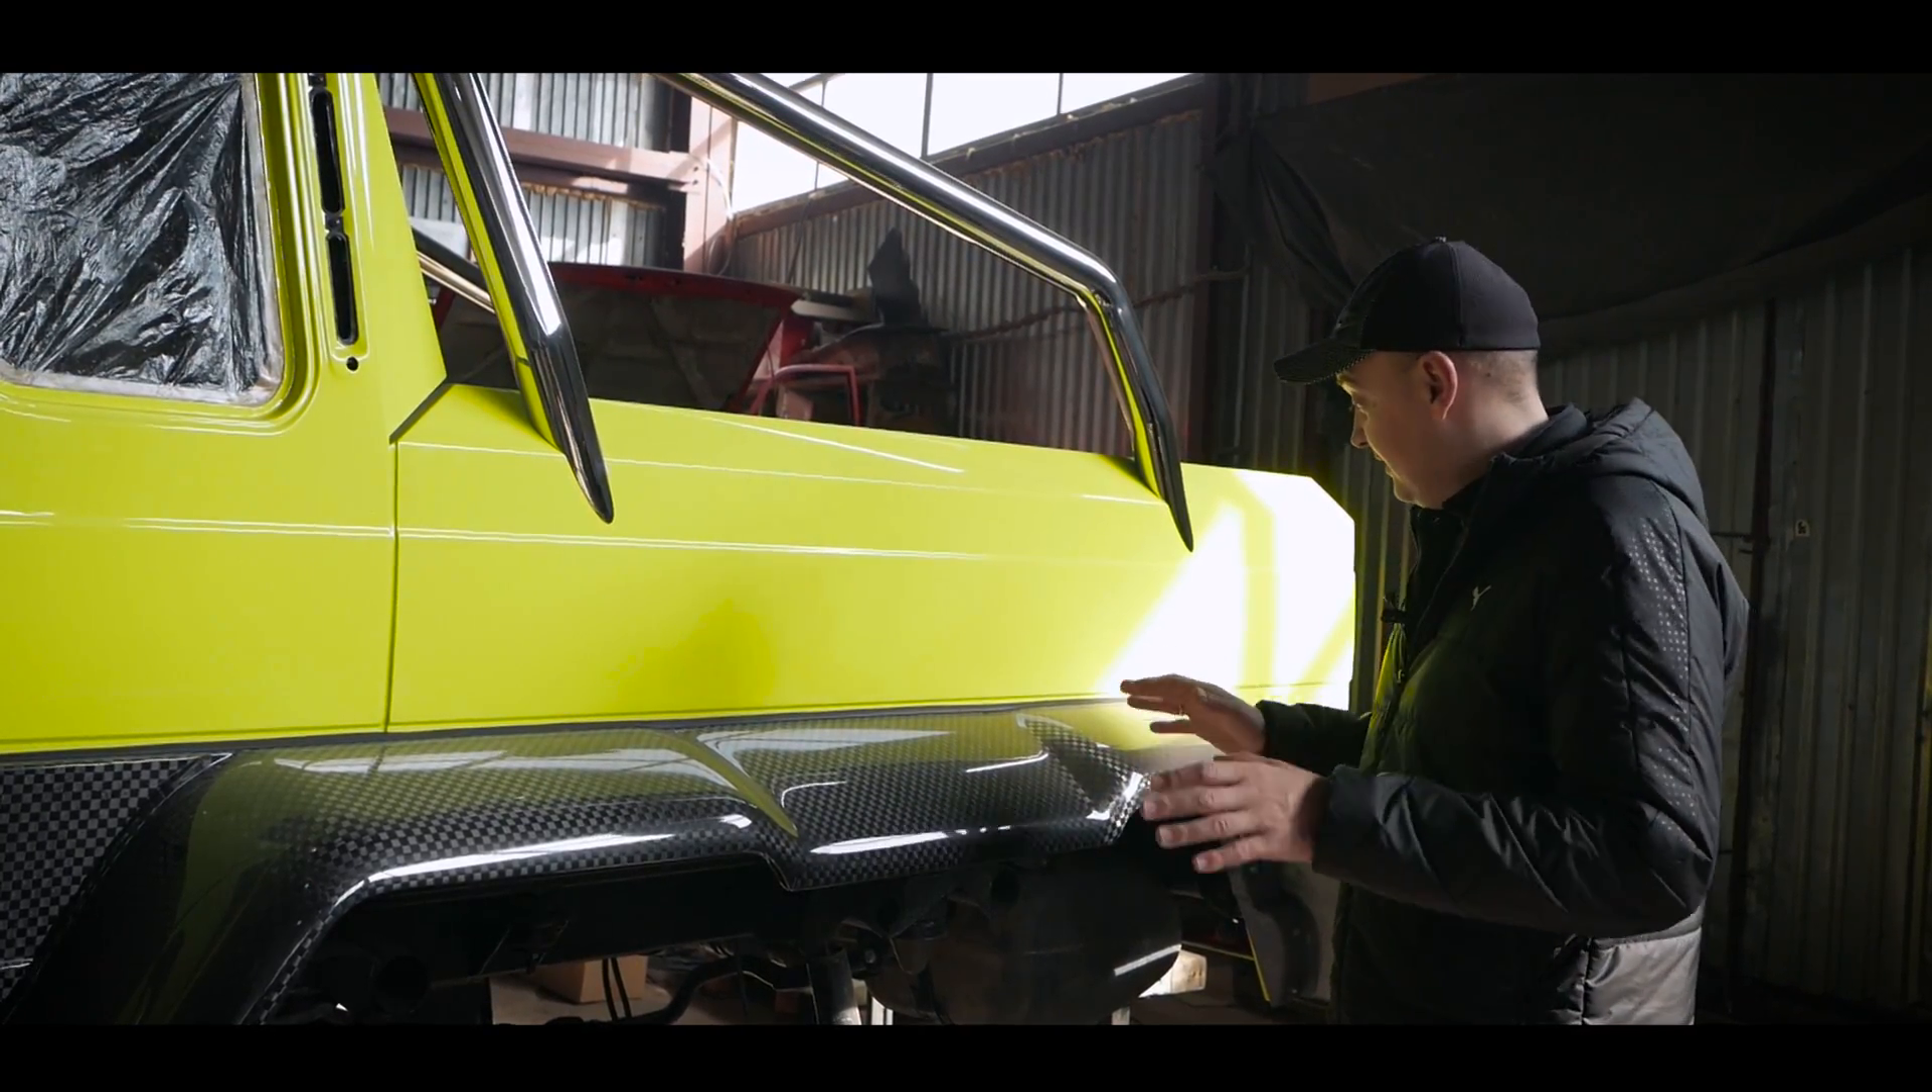Расширители арок уже стоят на своих местах.